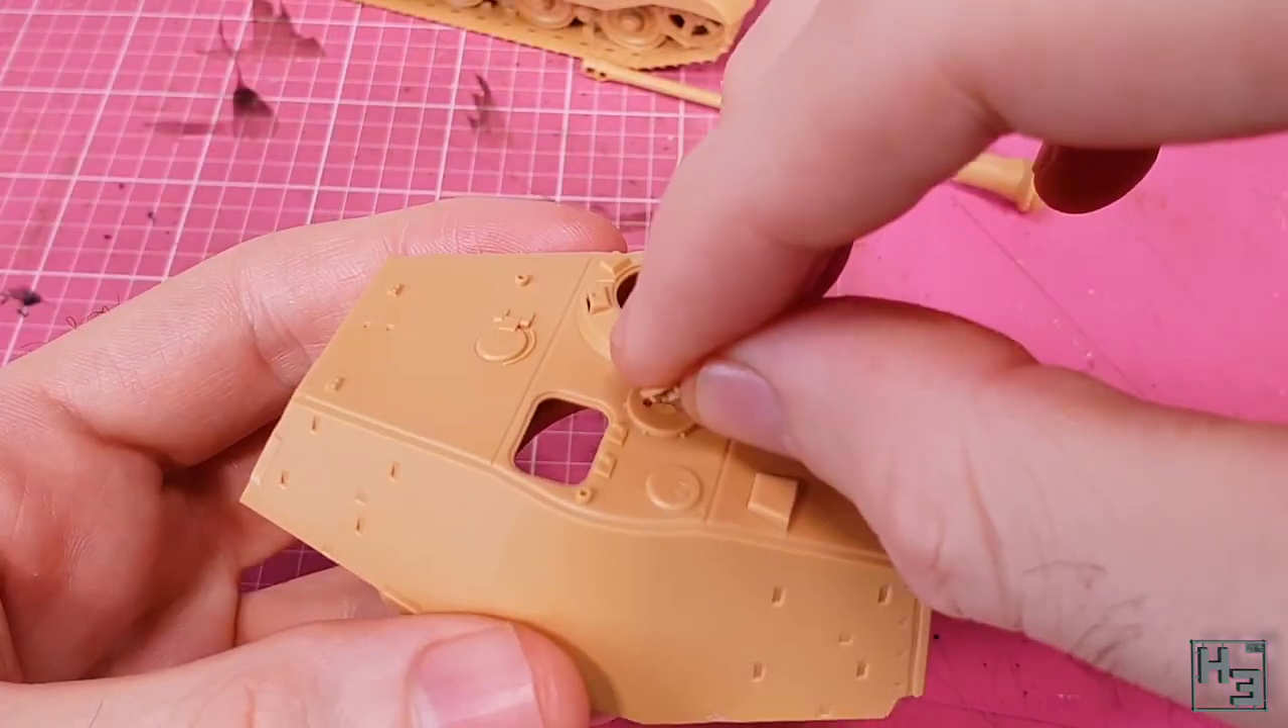The turret might be mostly together, but there's a bunch of detail to add to it still.